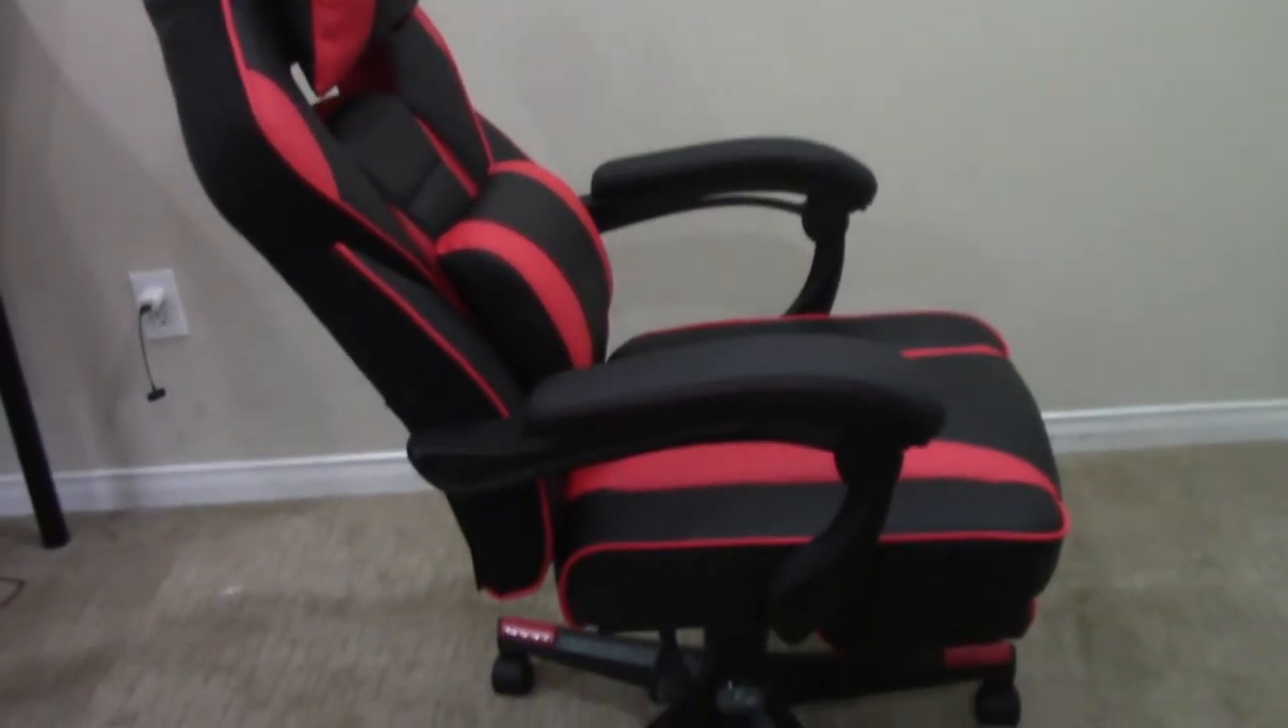So just finished up with the final touches. Got the armrest installed. The seat. The cushions.